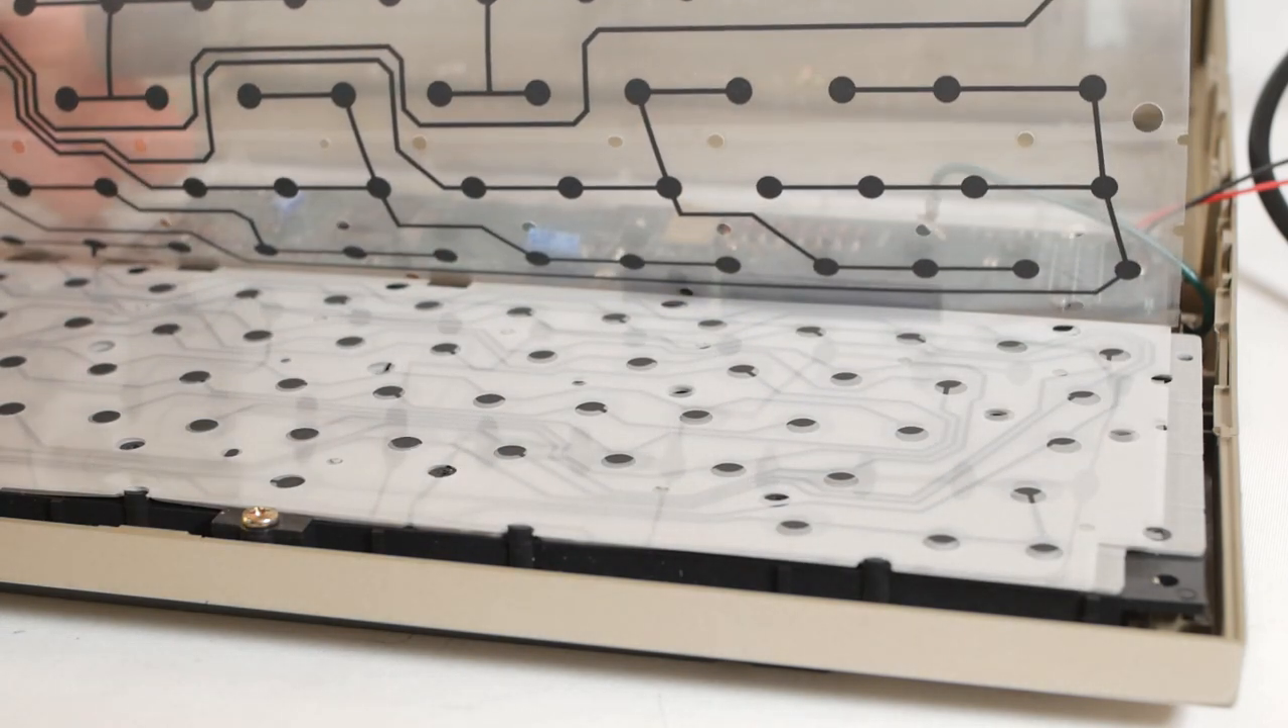So after removing about 1 million screws and desoldering the buzzer, I can finally remove the base plate to reveal the keyboard membrane.